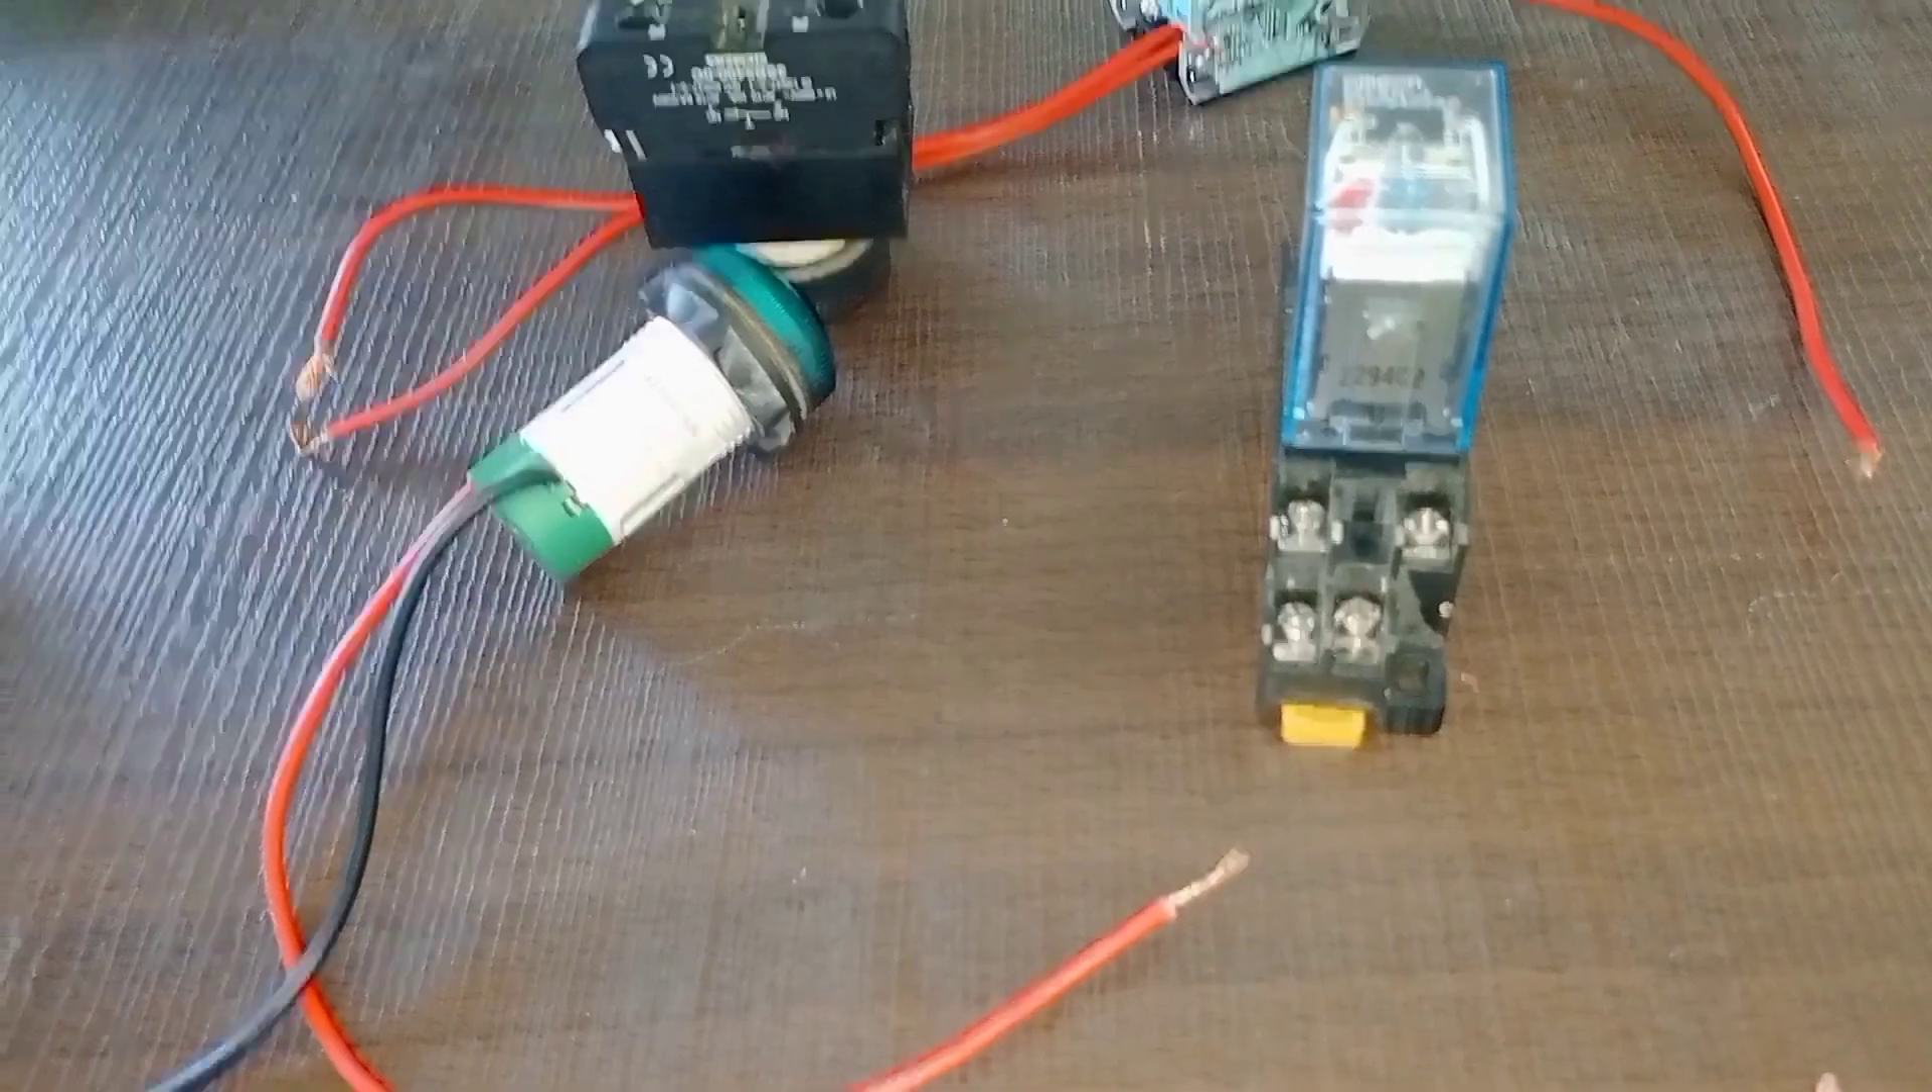دیکھ سکتے ہیں انڈیکیٹر کے ساتھ بھی دو وائر لگا دیا ہے۔